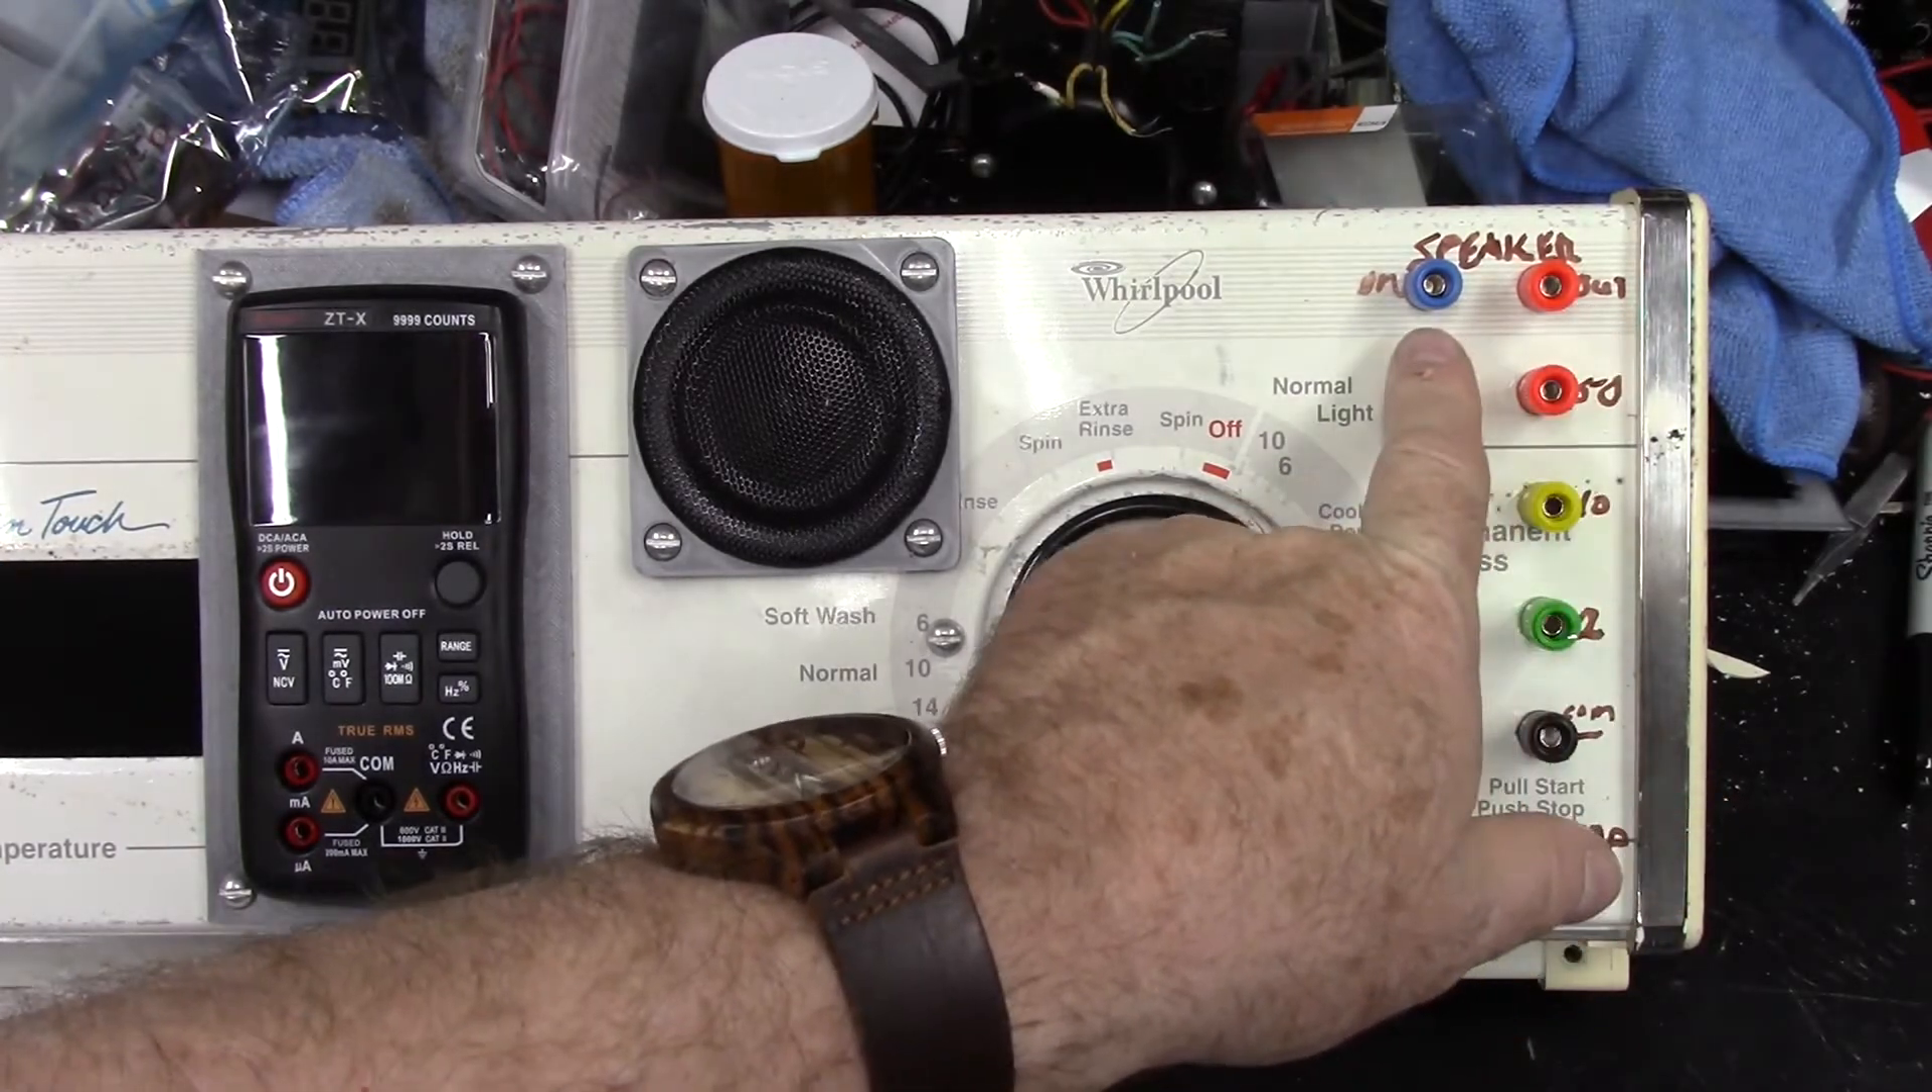I've made some changes since the last recording, and specifically I've added these two additional banana jacks up here, a speaker out and a speaker in.